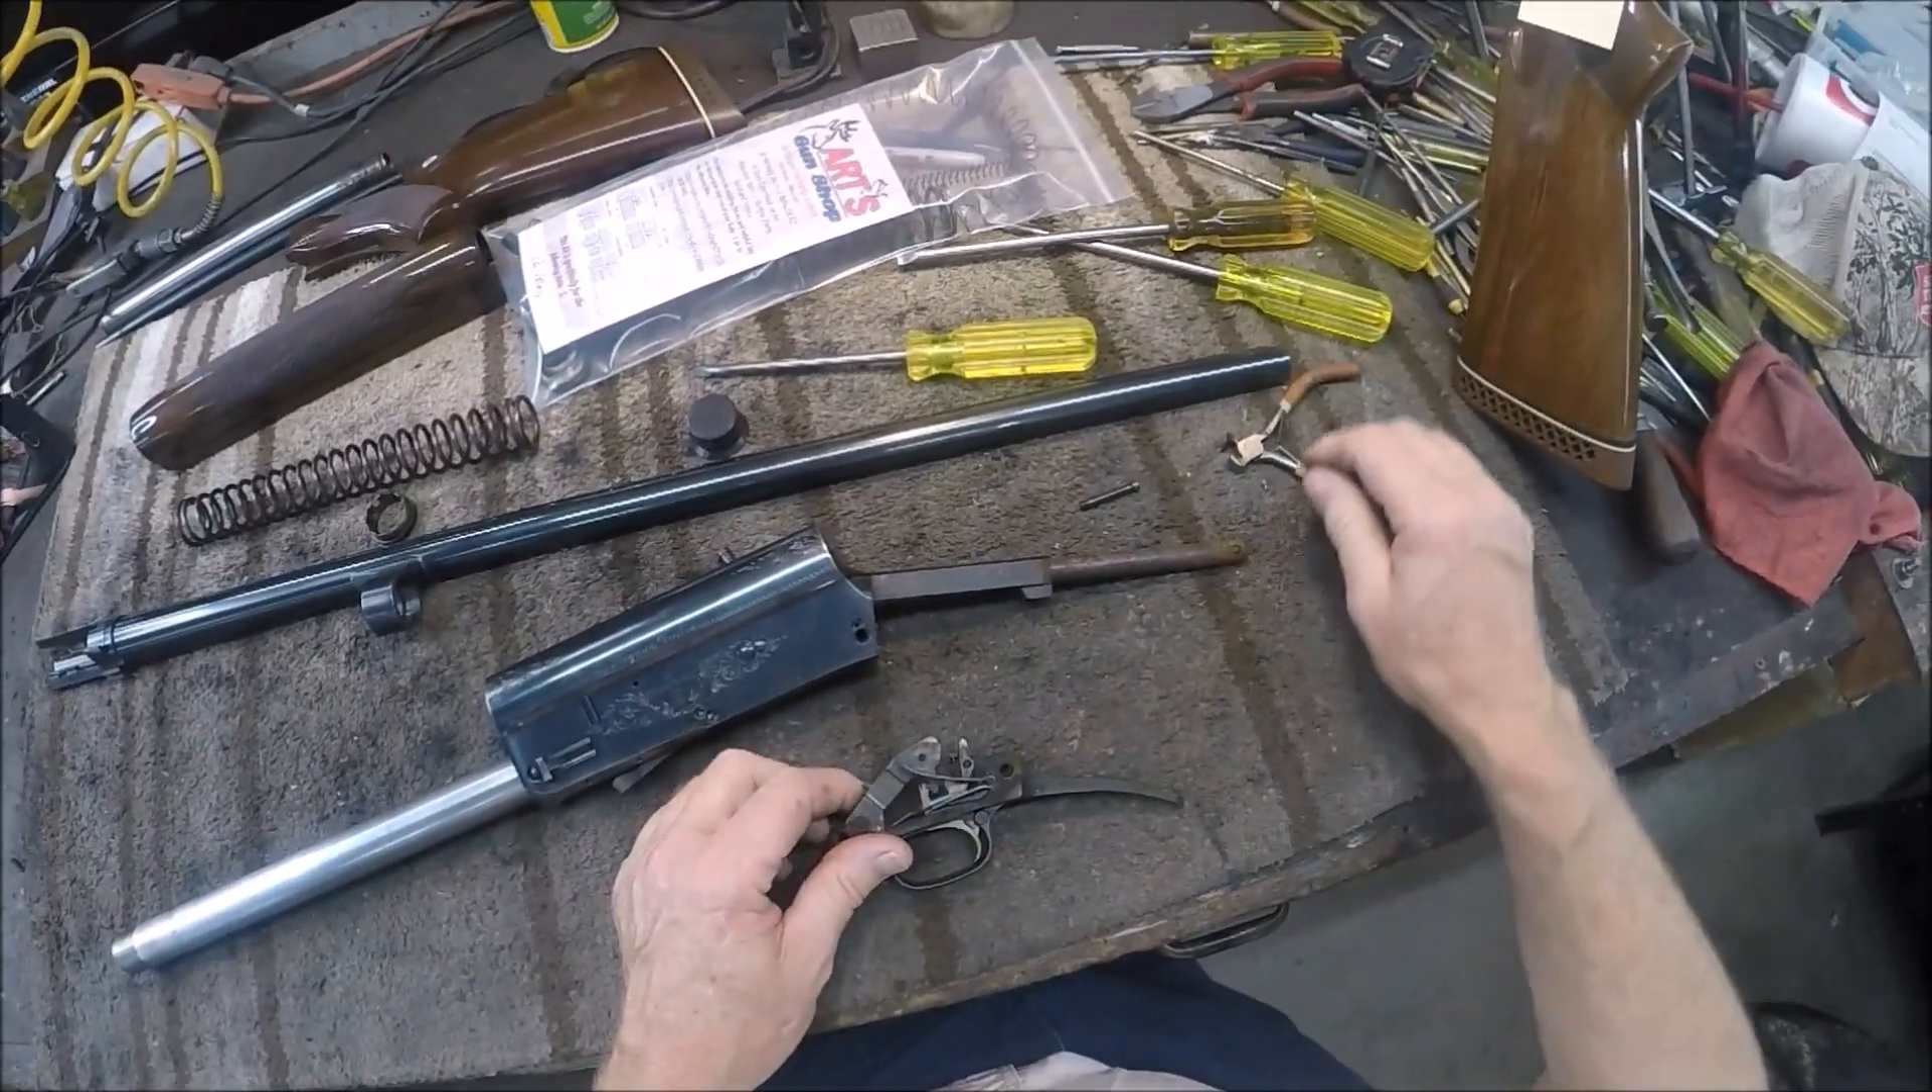All right, so here's our trigger plate removed.